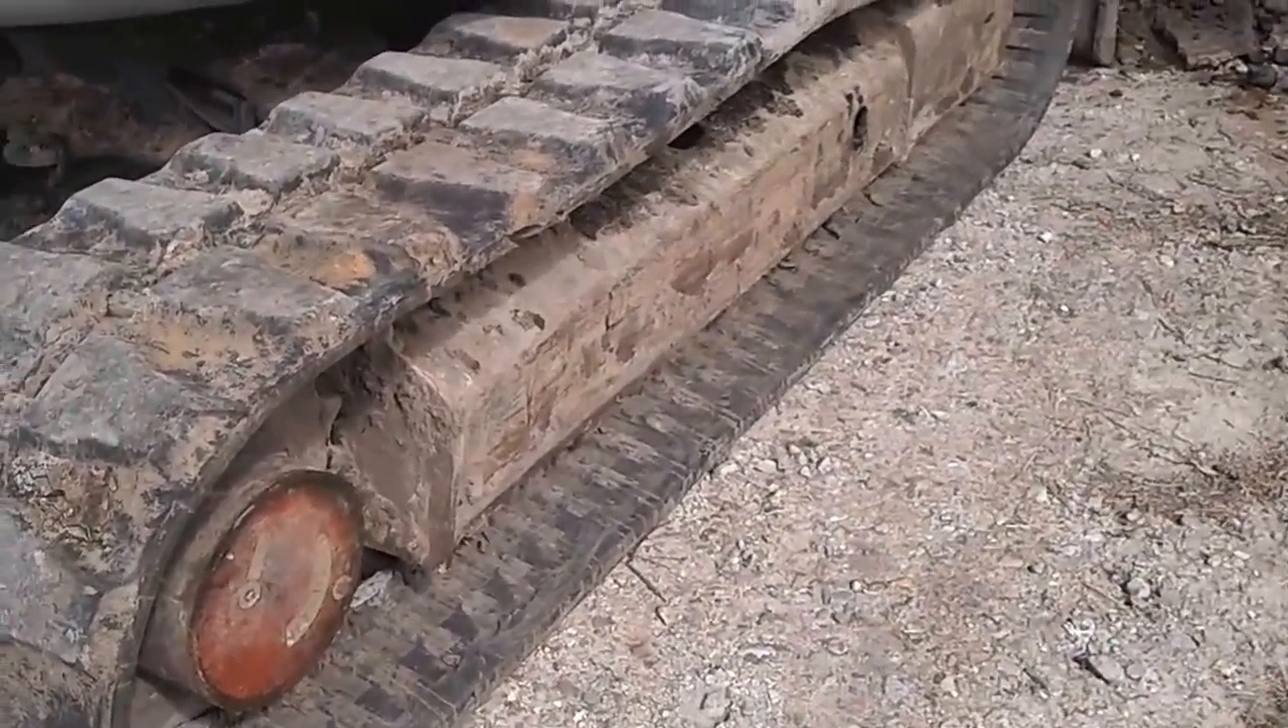Так, значит, очень долго мучаясь поставили мы эту гусеницу.